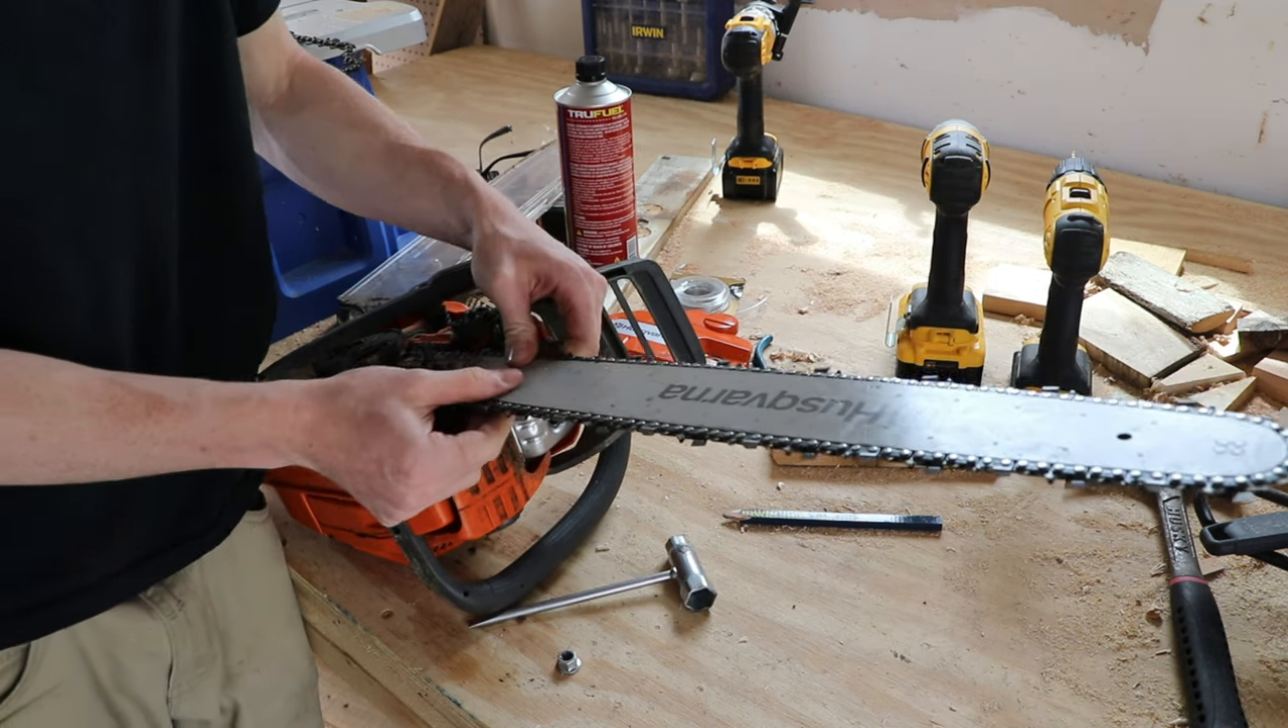So now you've got the chain on.